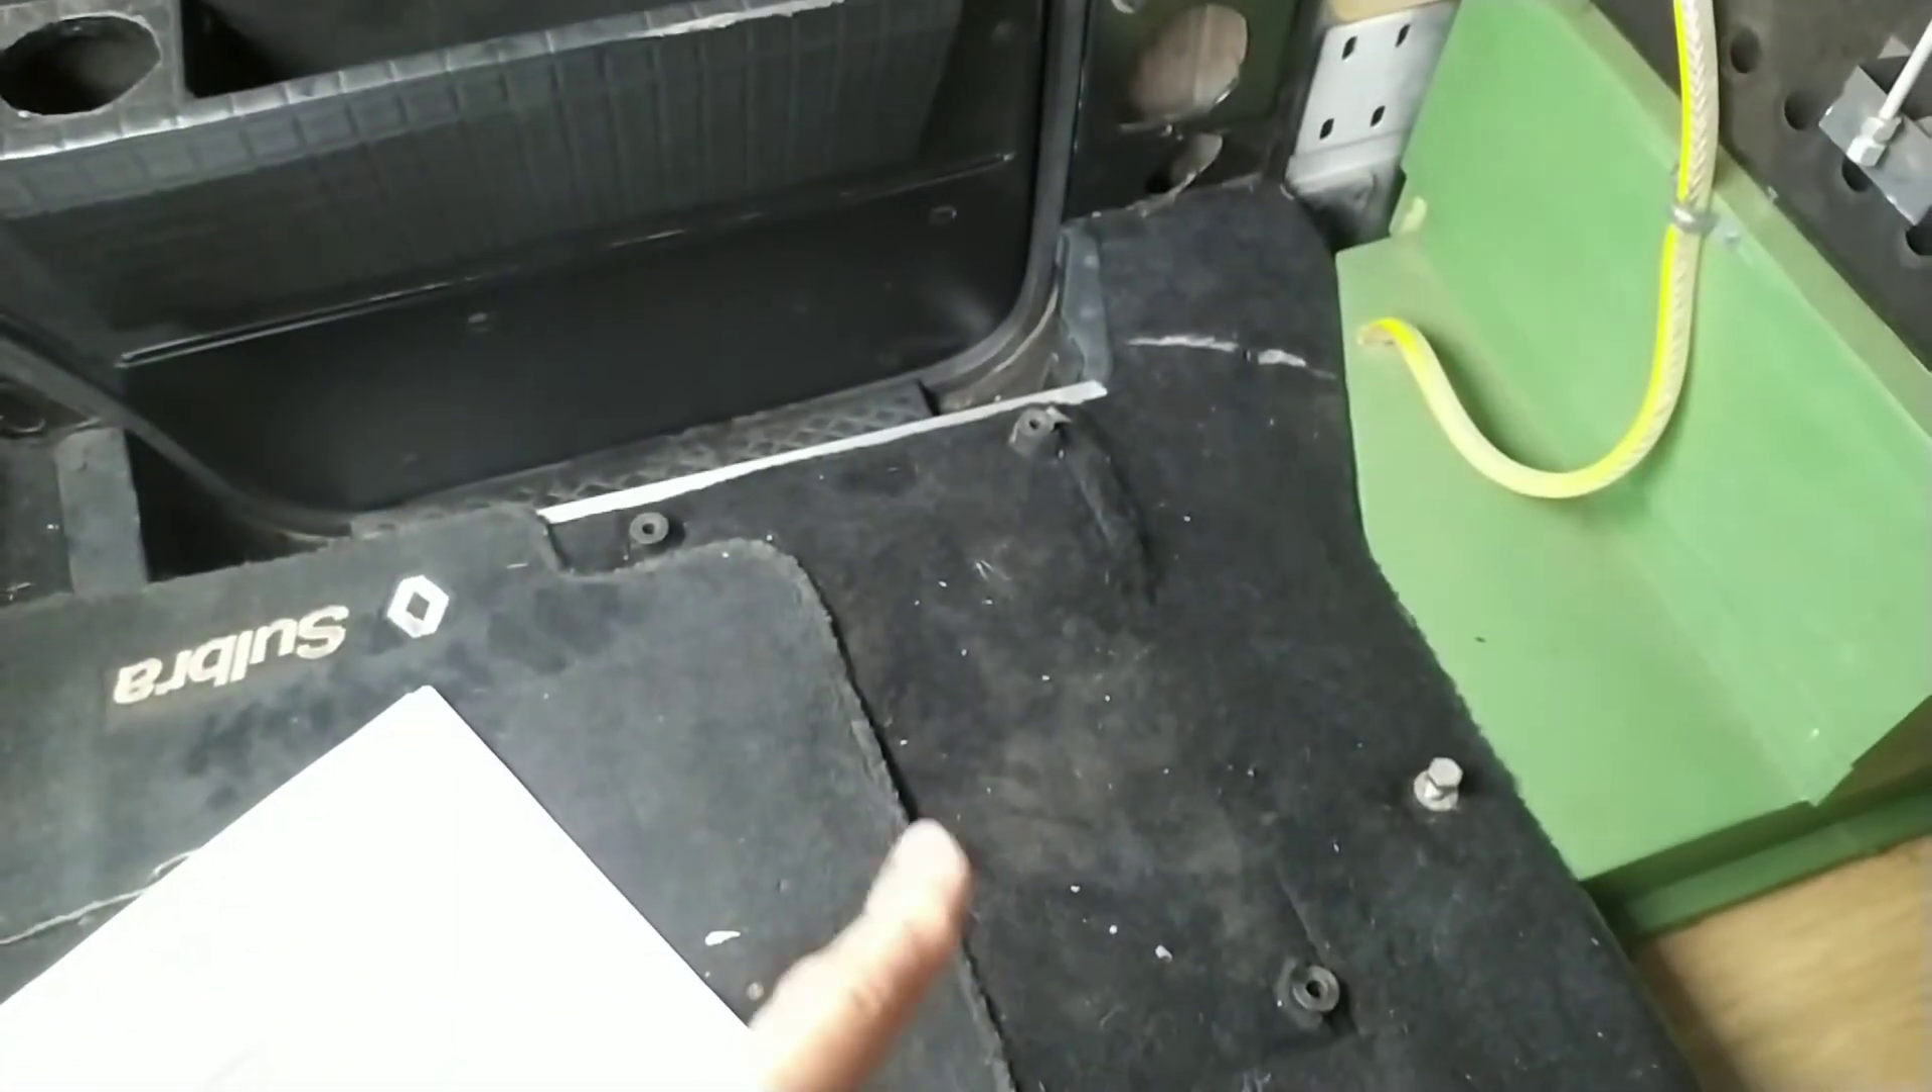O banco eu não coloquei ainda.